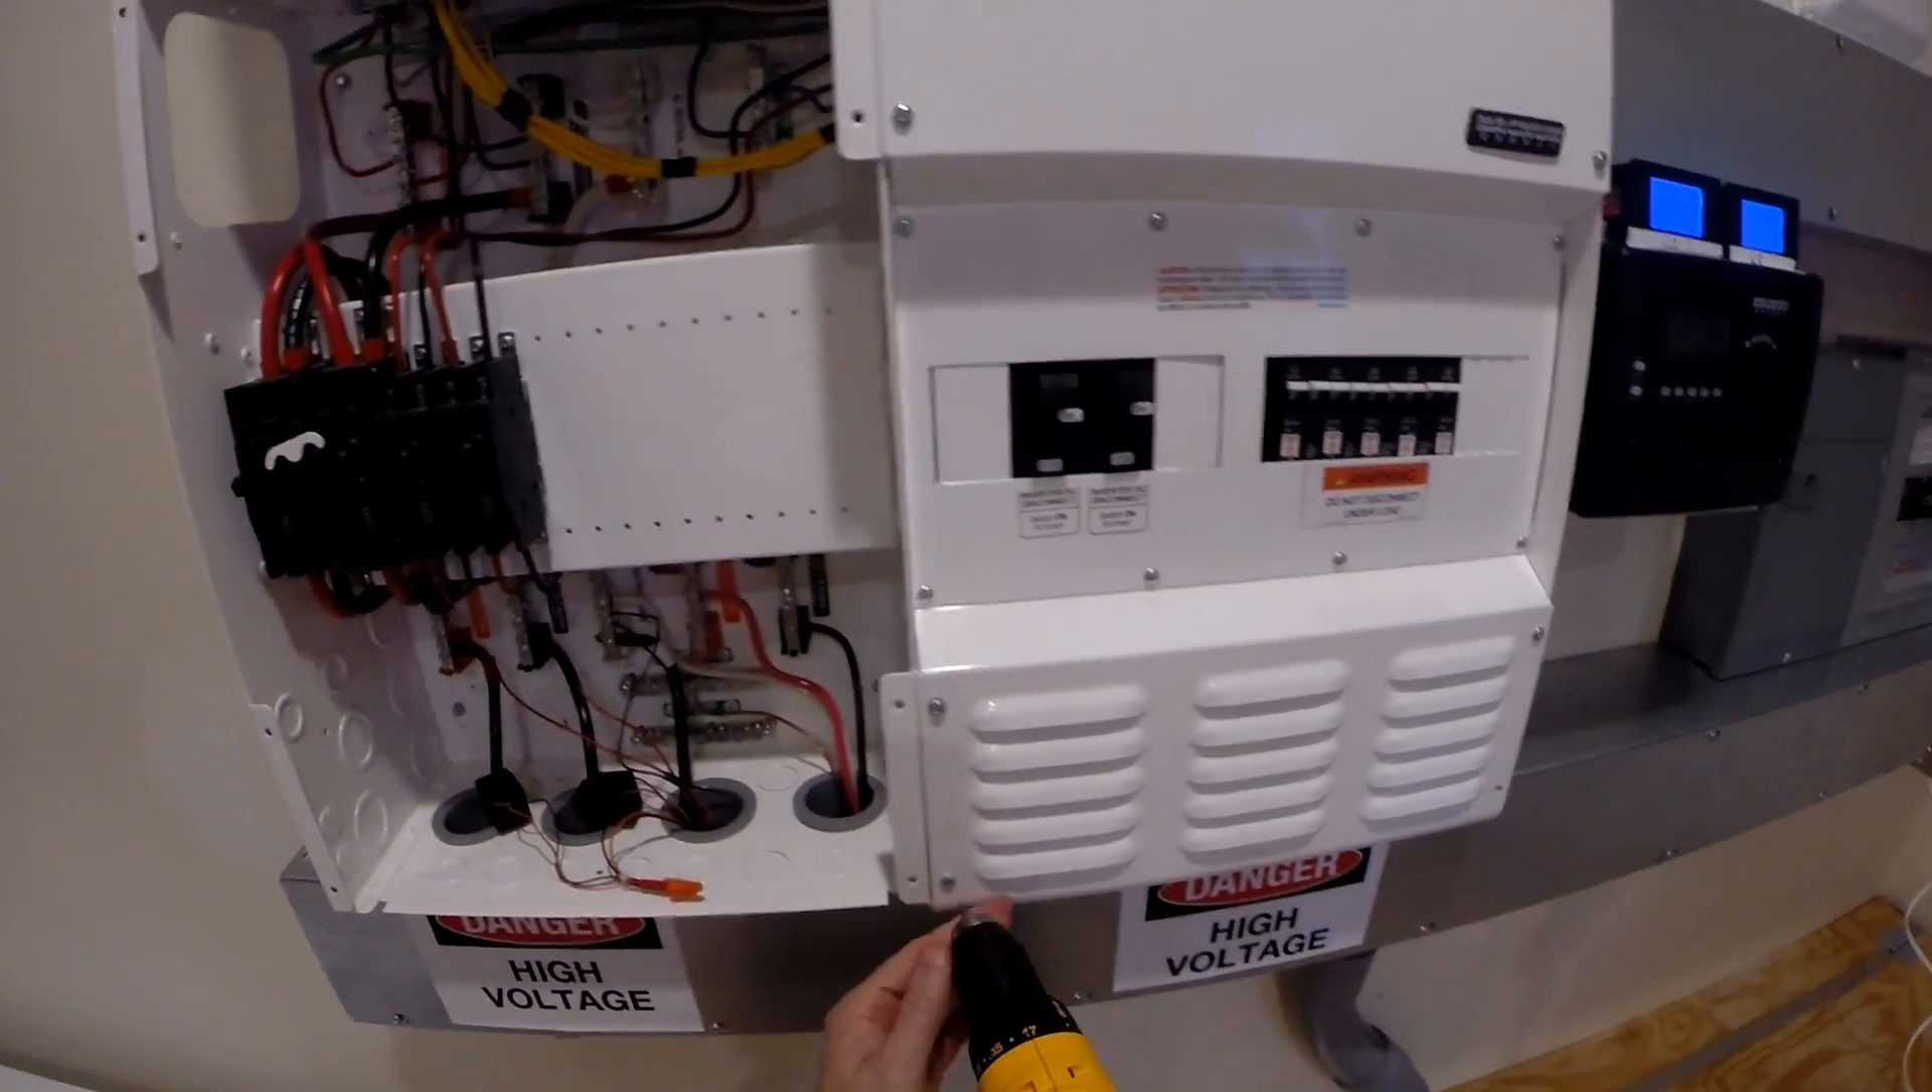So i got one panel off i gotta take off this other panel.